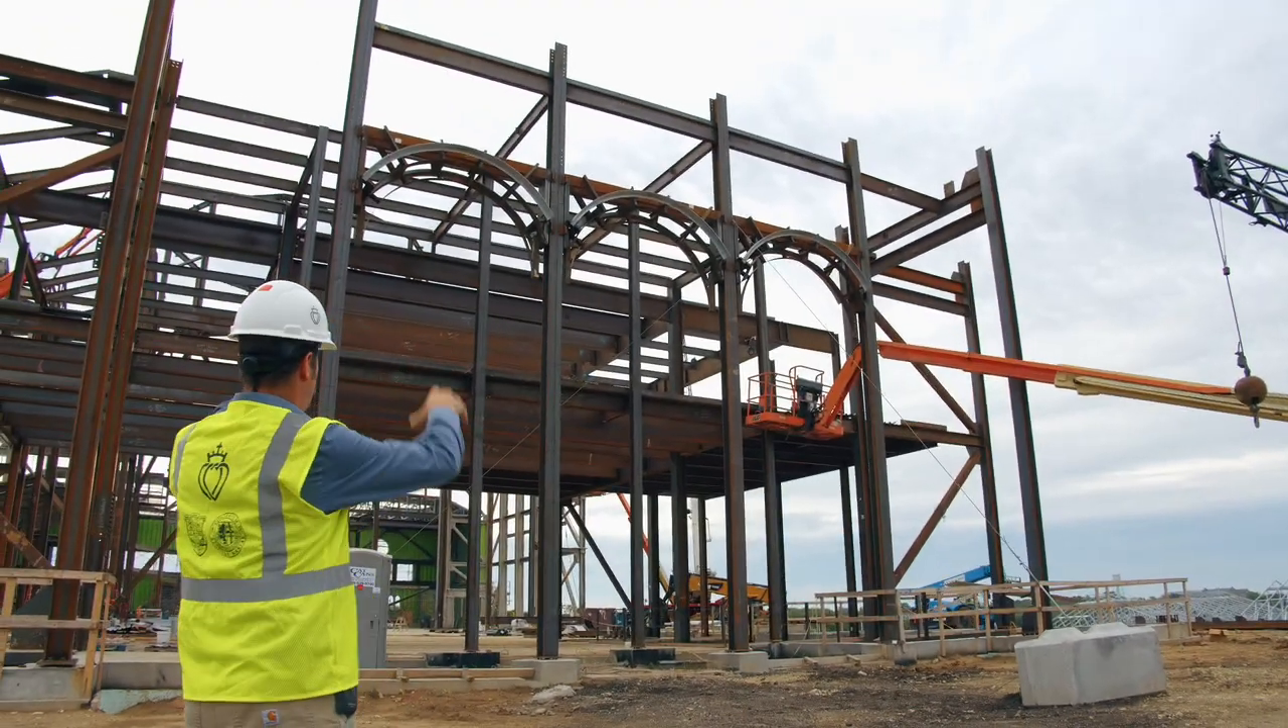As you can see they have the structural steel for the arches installed.